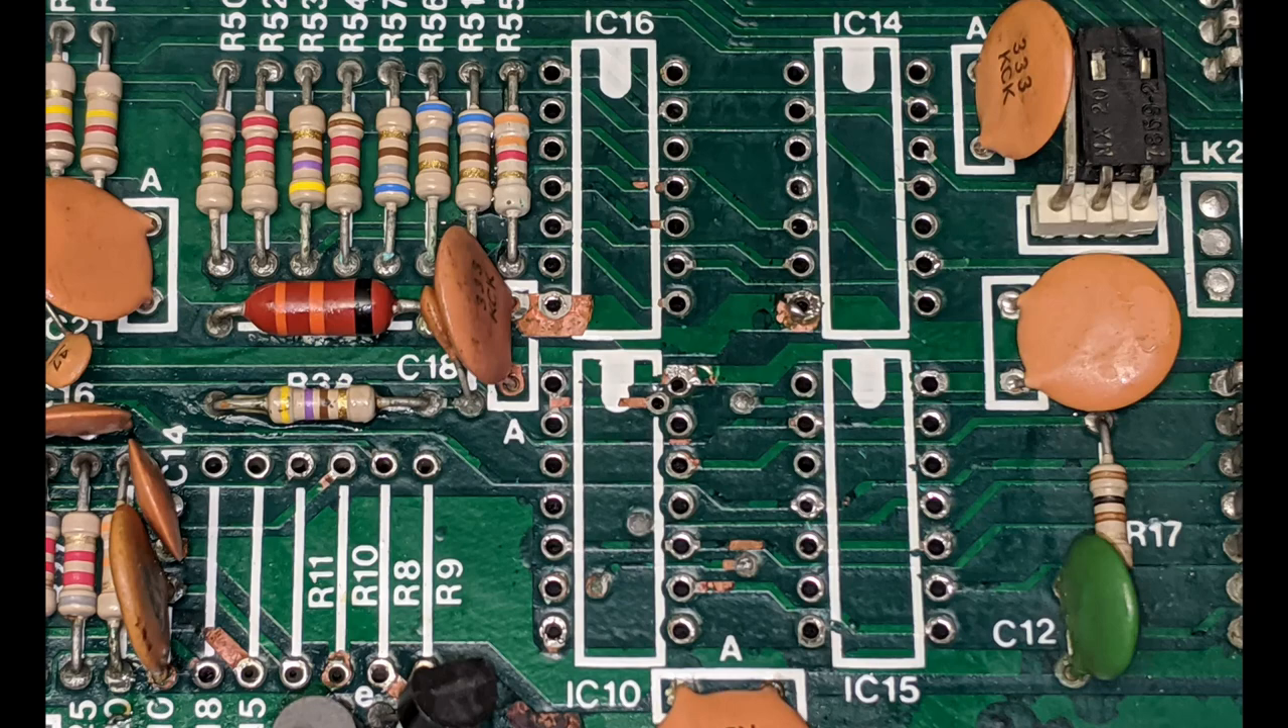So there we have the chips removed and we did a good job.